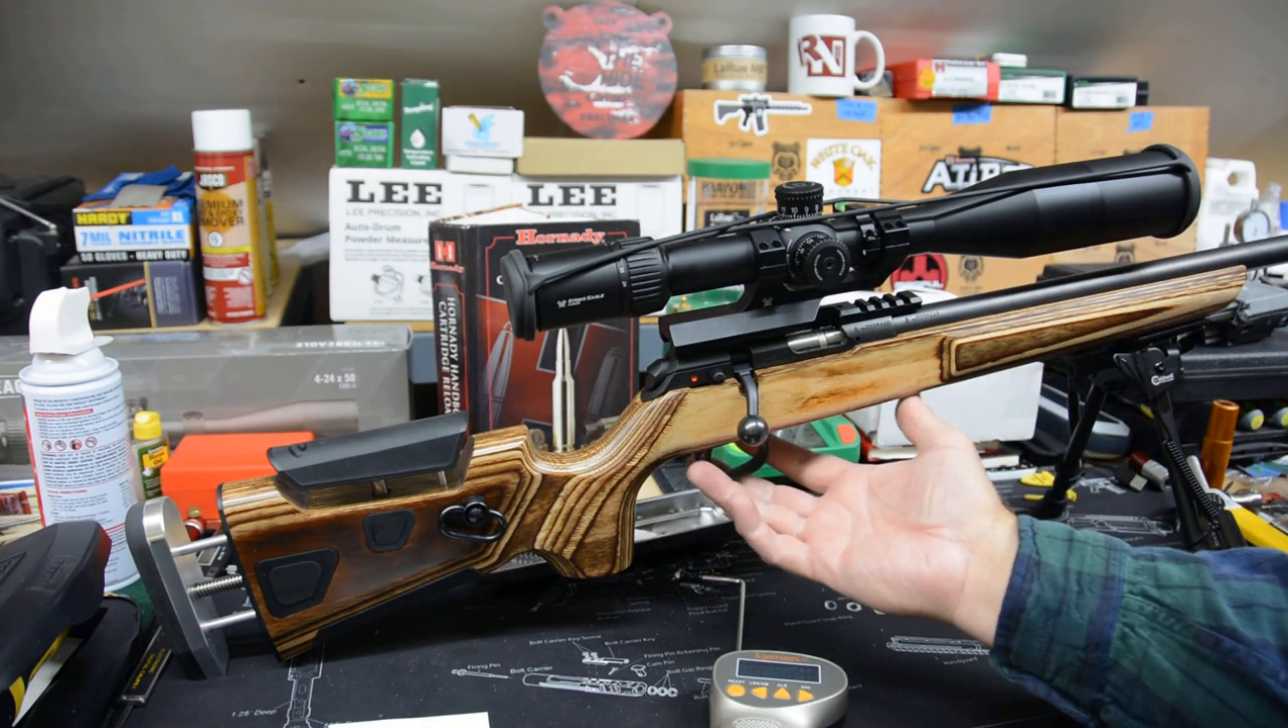All right, our receiver and barrel are back in our stock now.